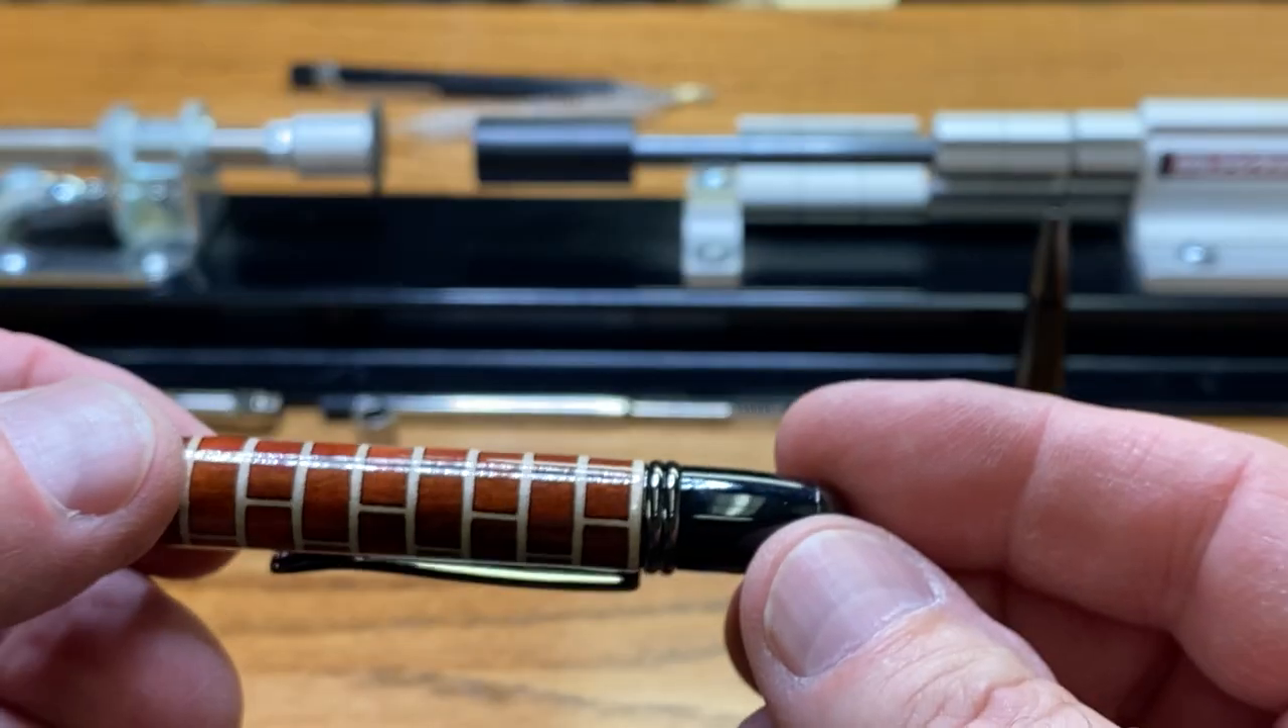We have an incredible fit at the cap end of the blank.